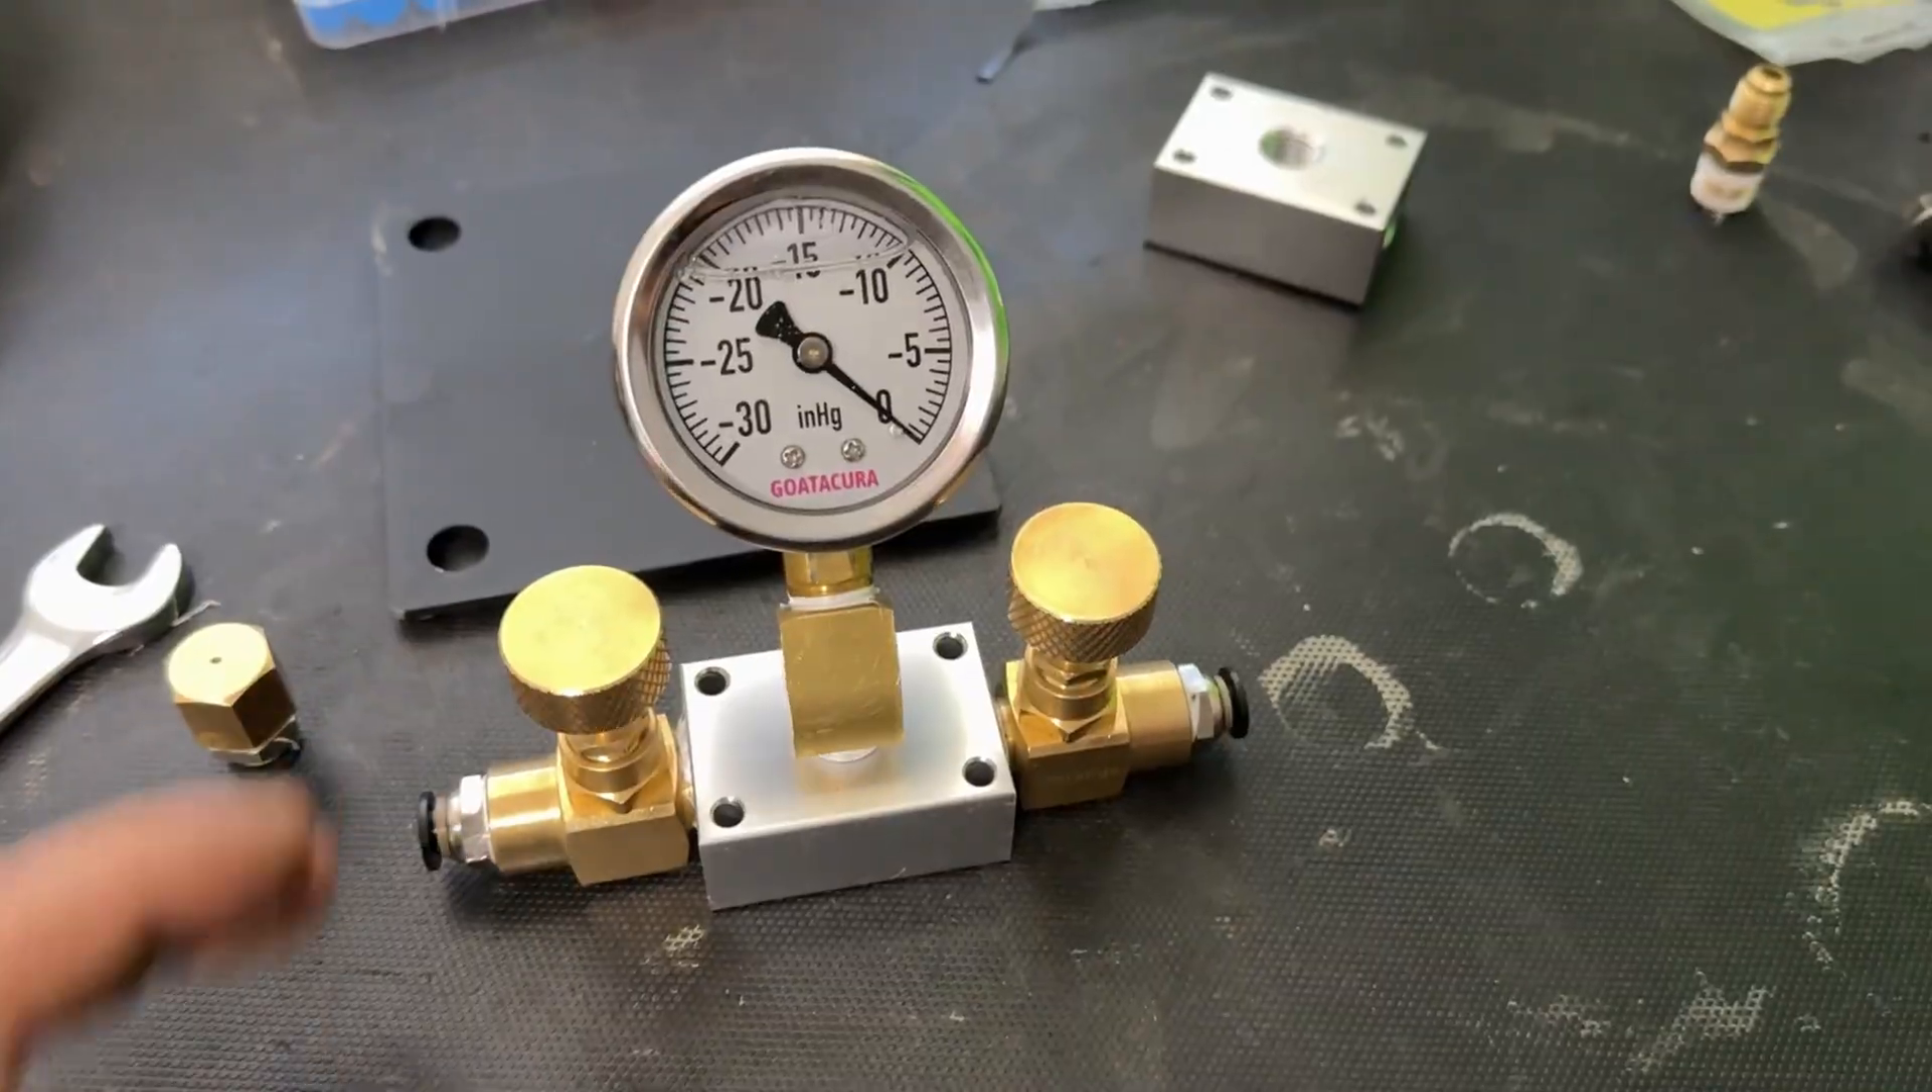I went ahead and put those fittings in off camera.